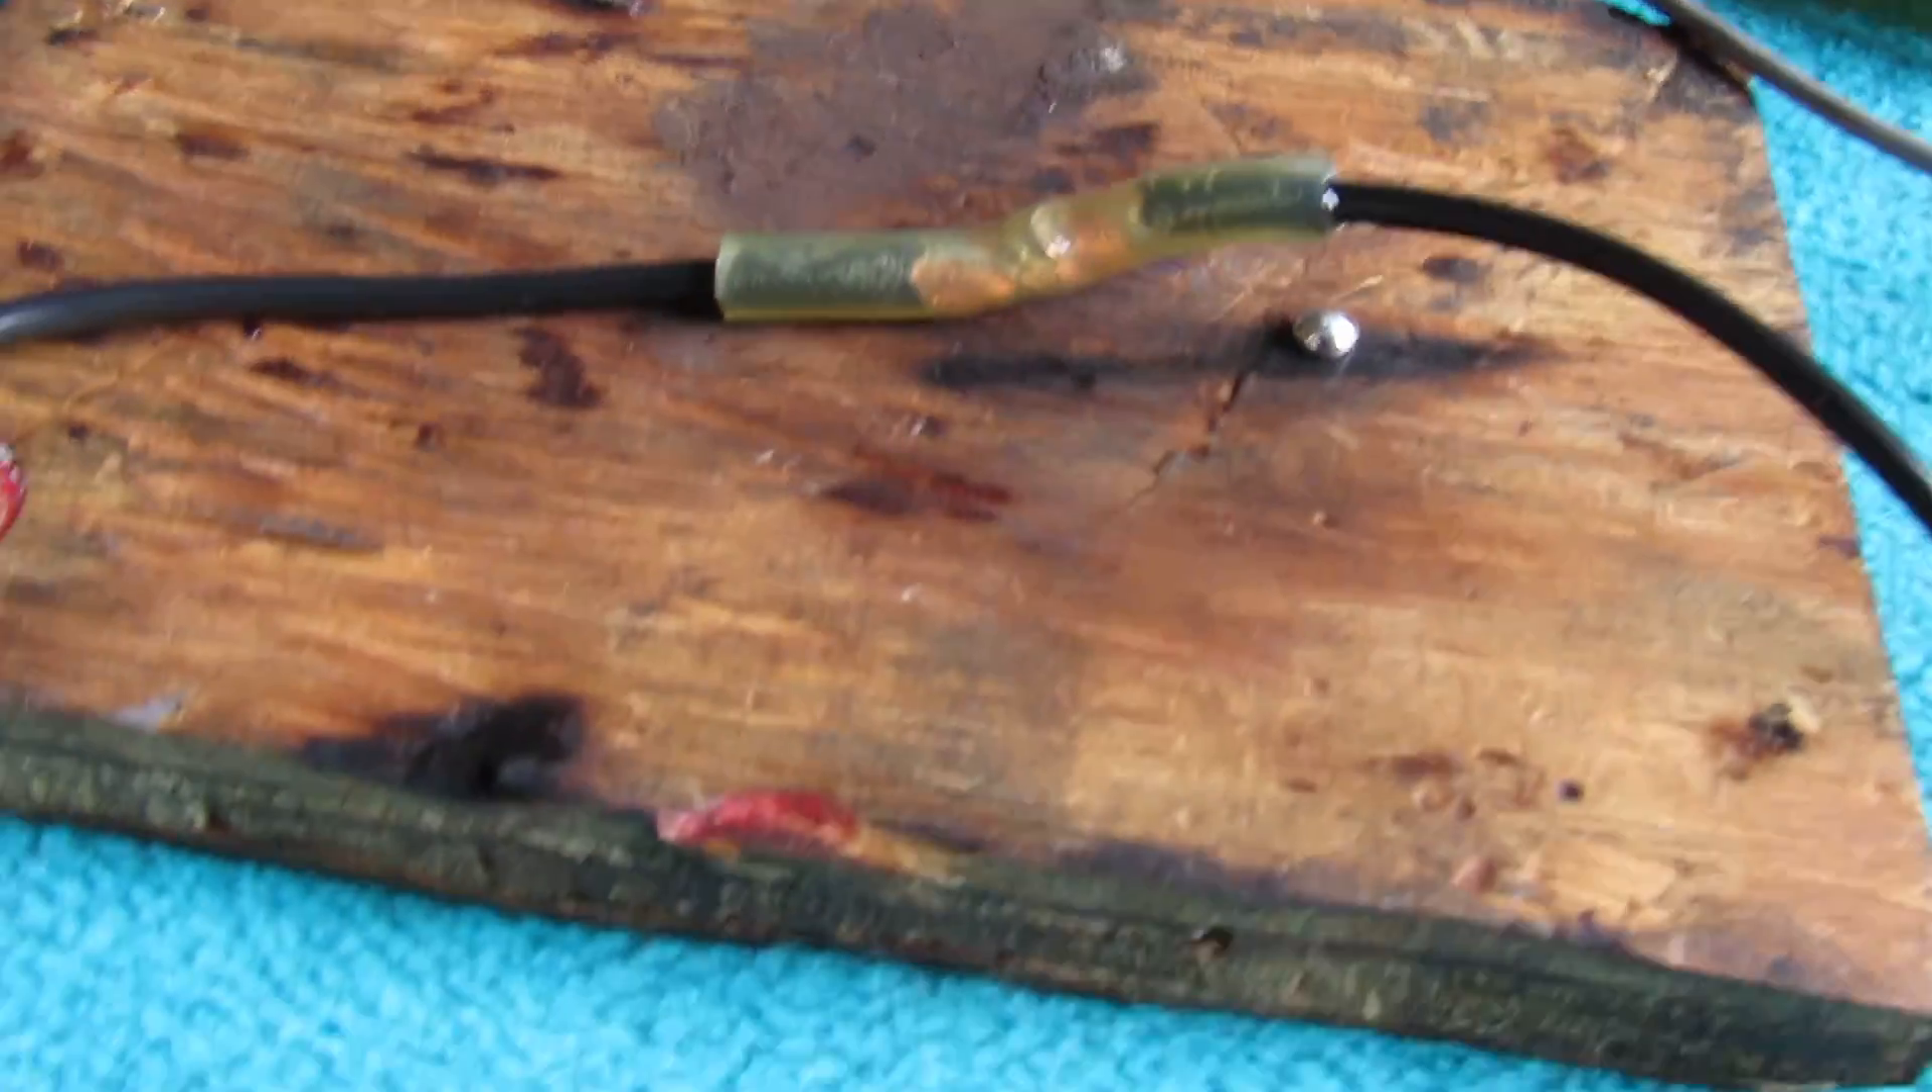Actually, a little solder came out of the end. But now, the wire's together.